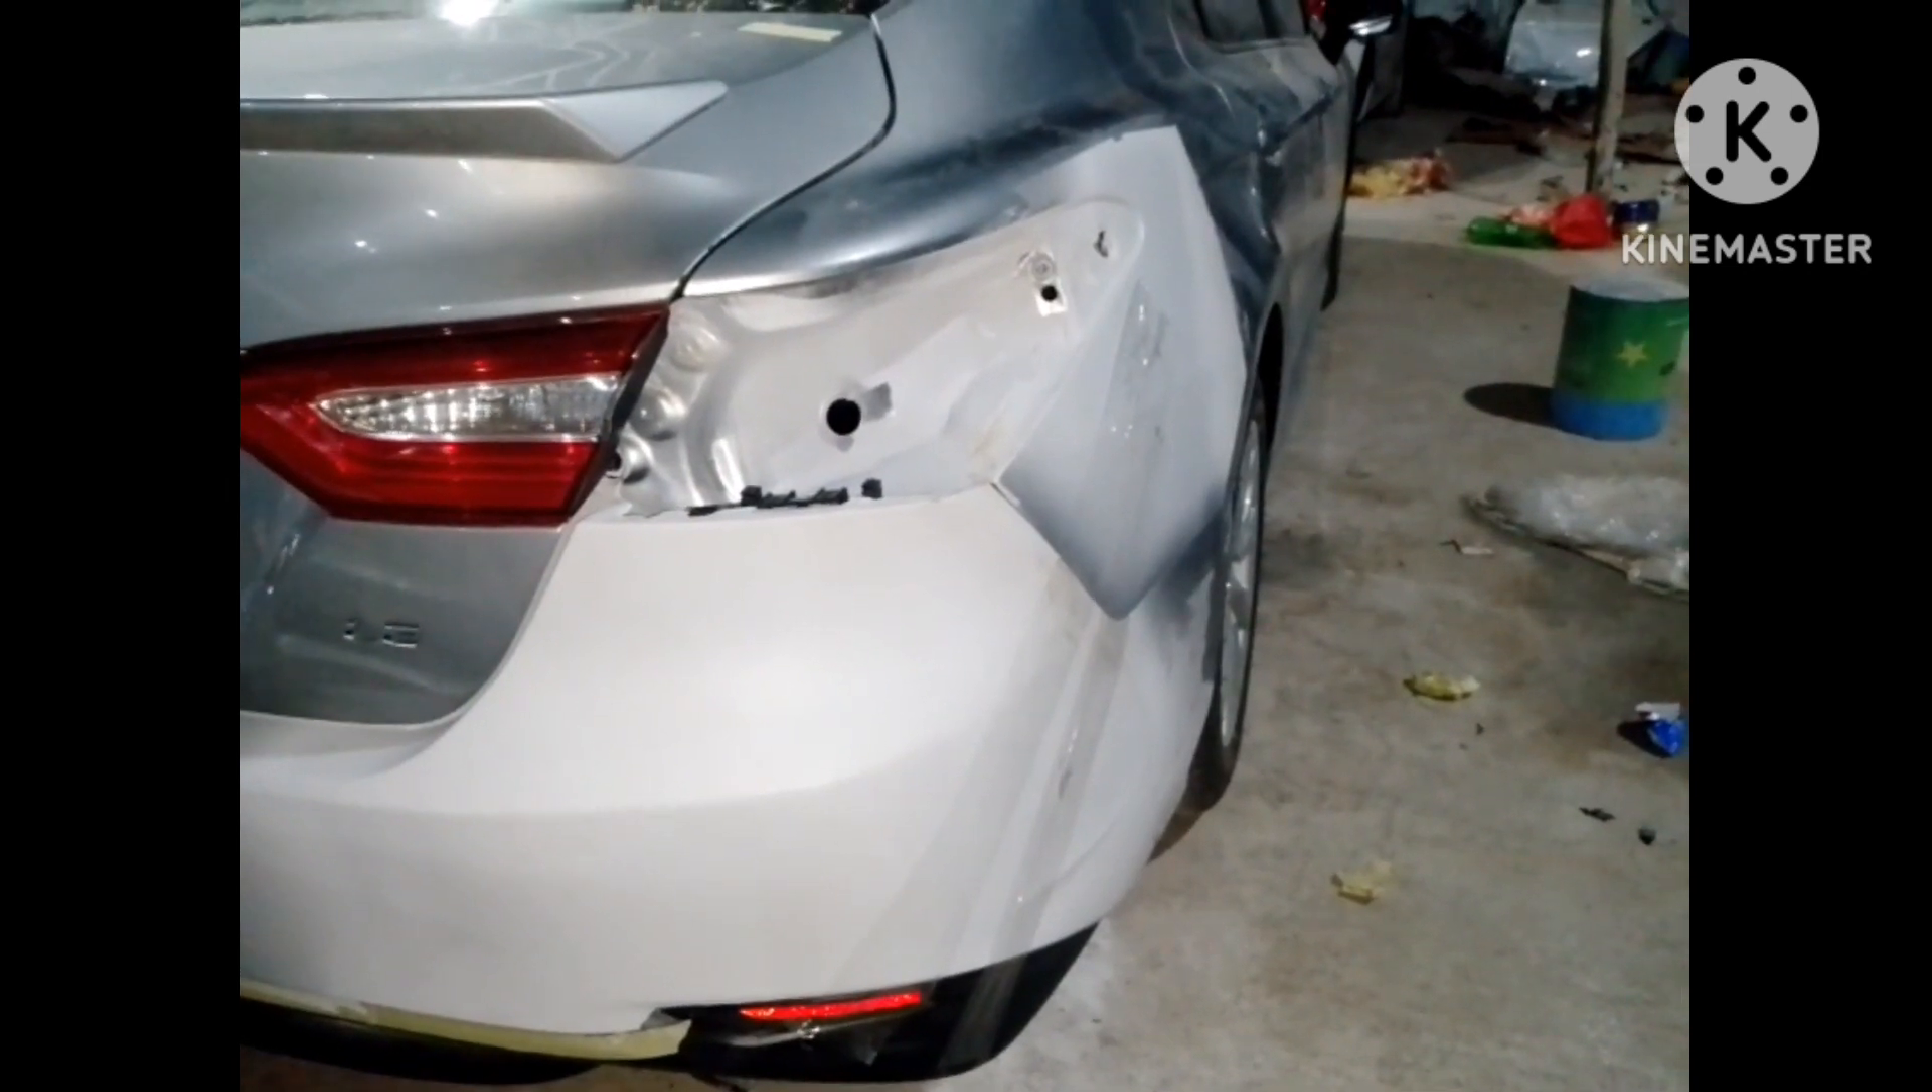تو بمپر کی نیچے سے پہلے ہم نے پینٹ کر لی ہے تو تب بمپر لگا دیا ہے۔